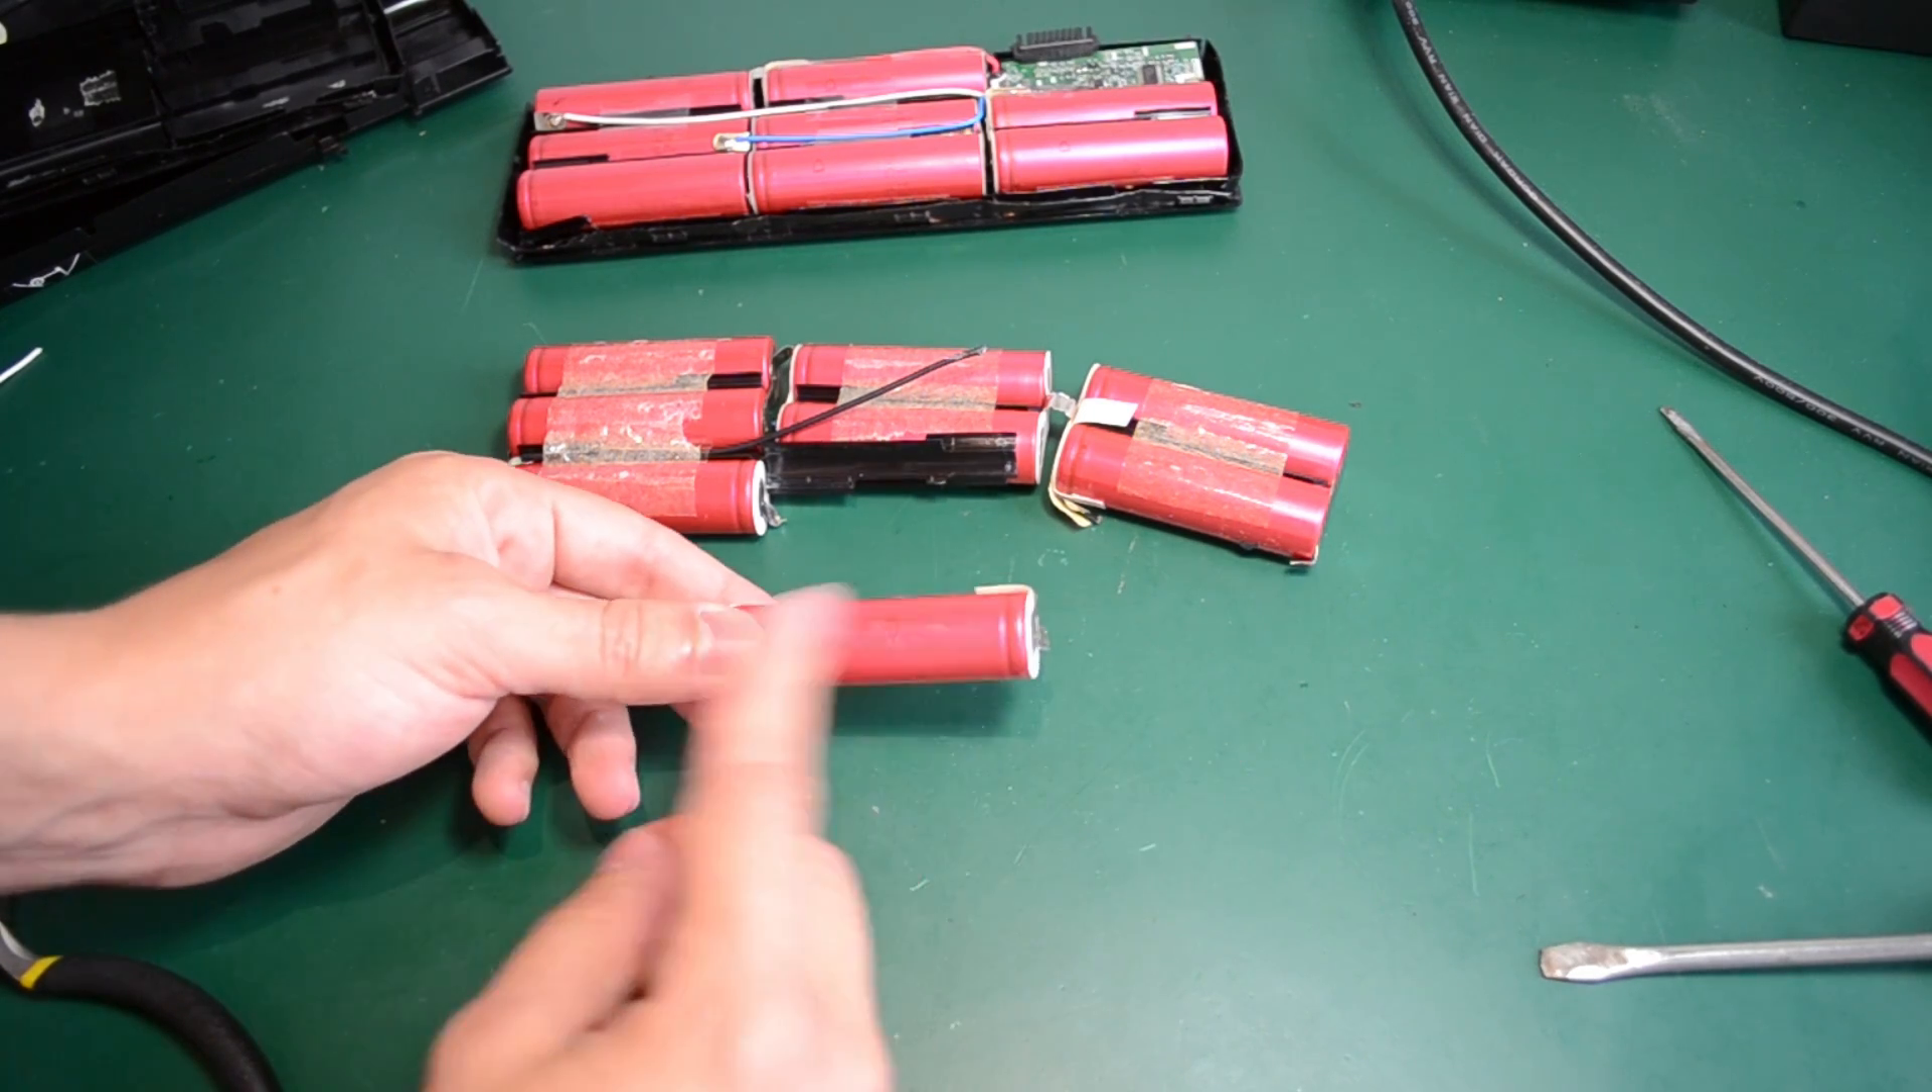Okay, so we got our first cell out.